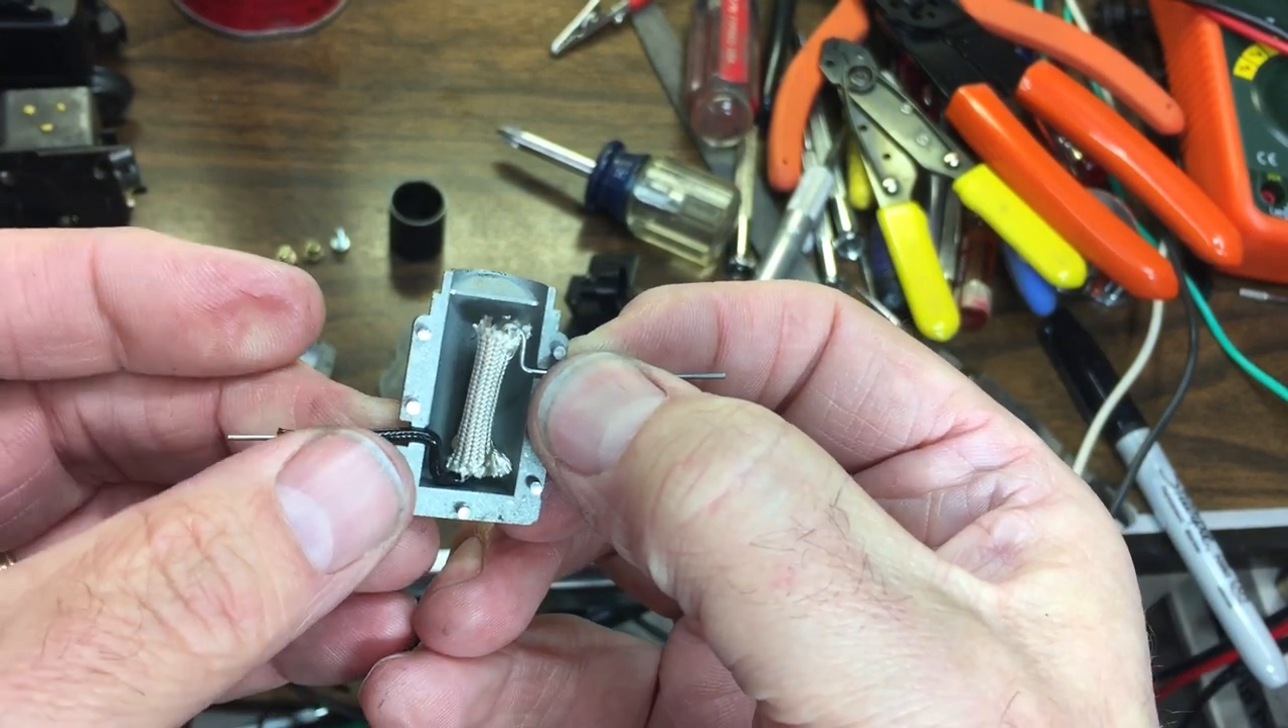This is what it looks like now that I've put the wick on and bent the wires.